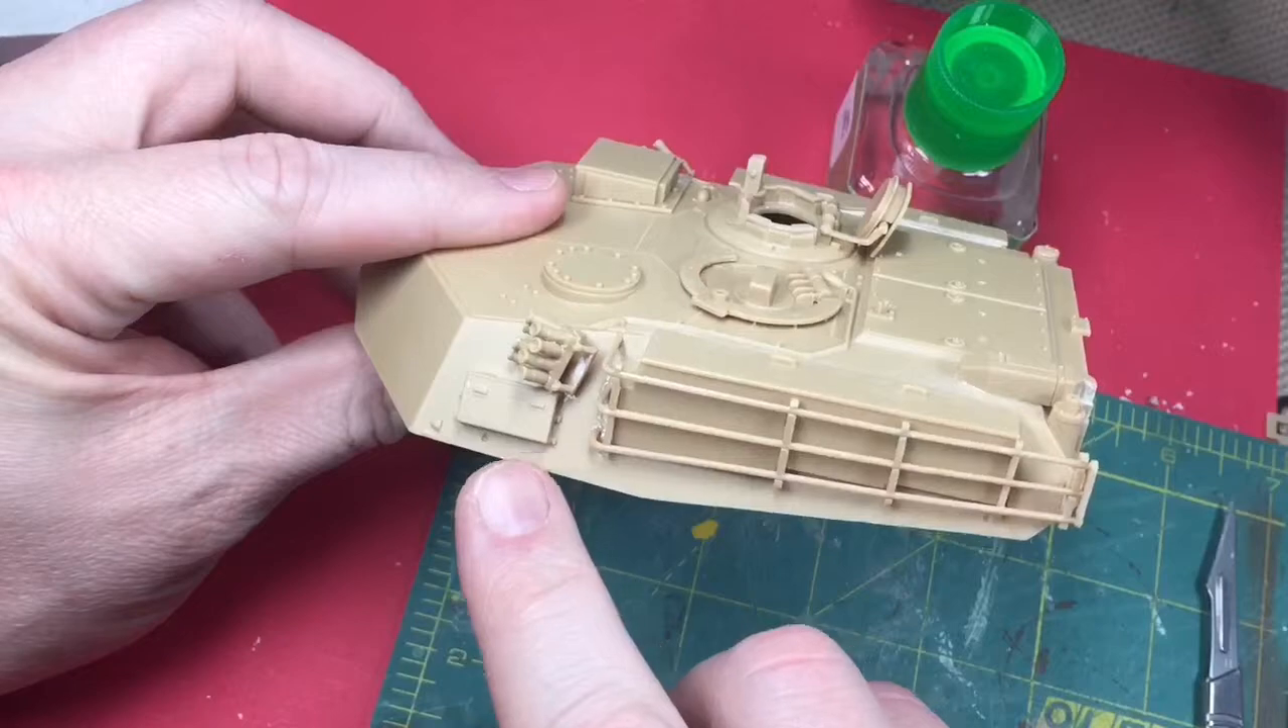Uh, the rails are now all installed.